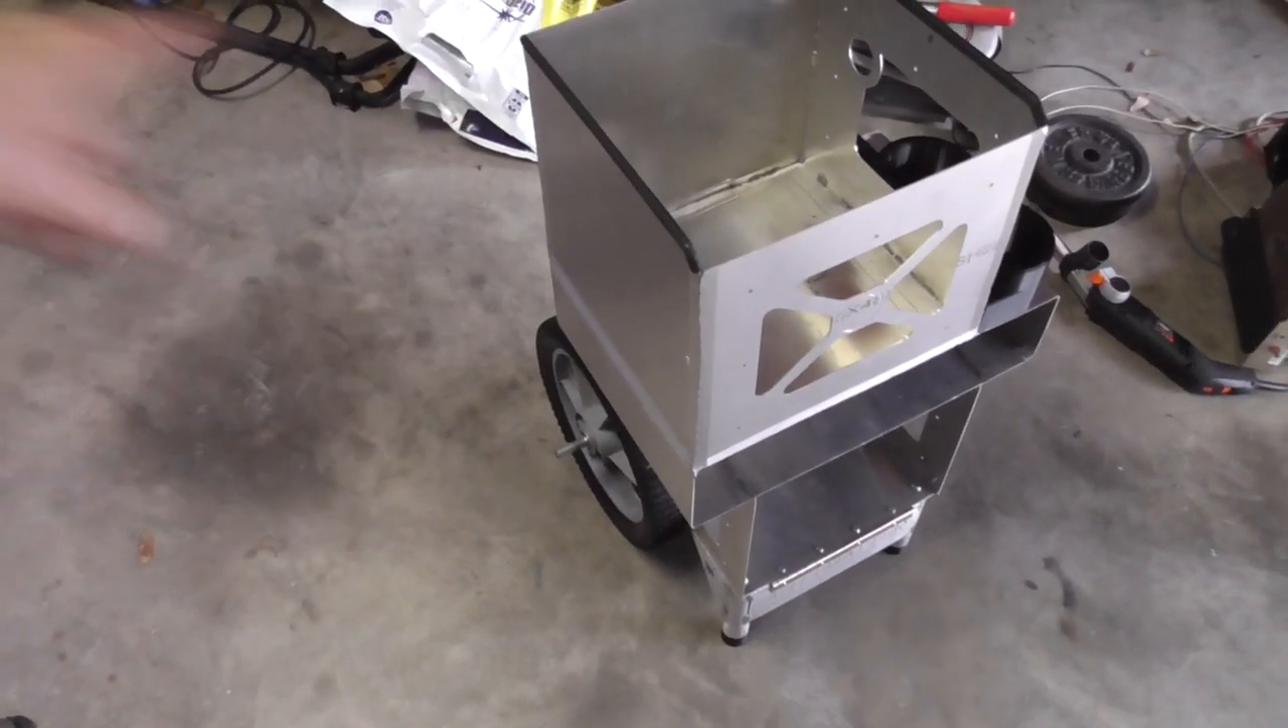I still have the lid to go and a few other things but yeah coming out nice.